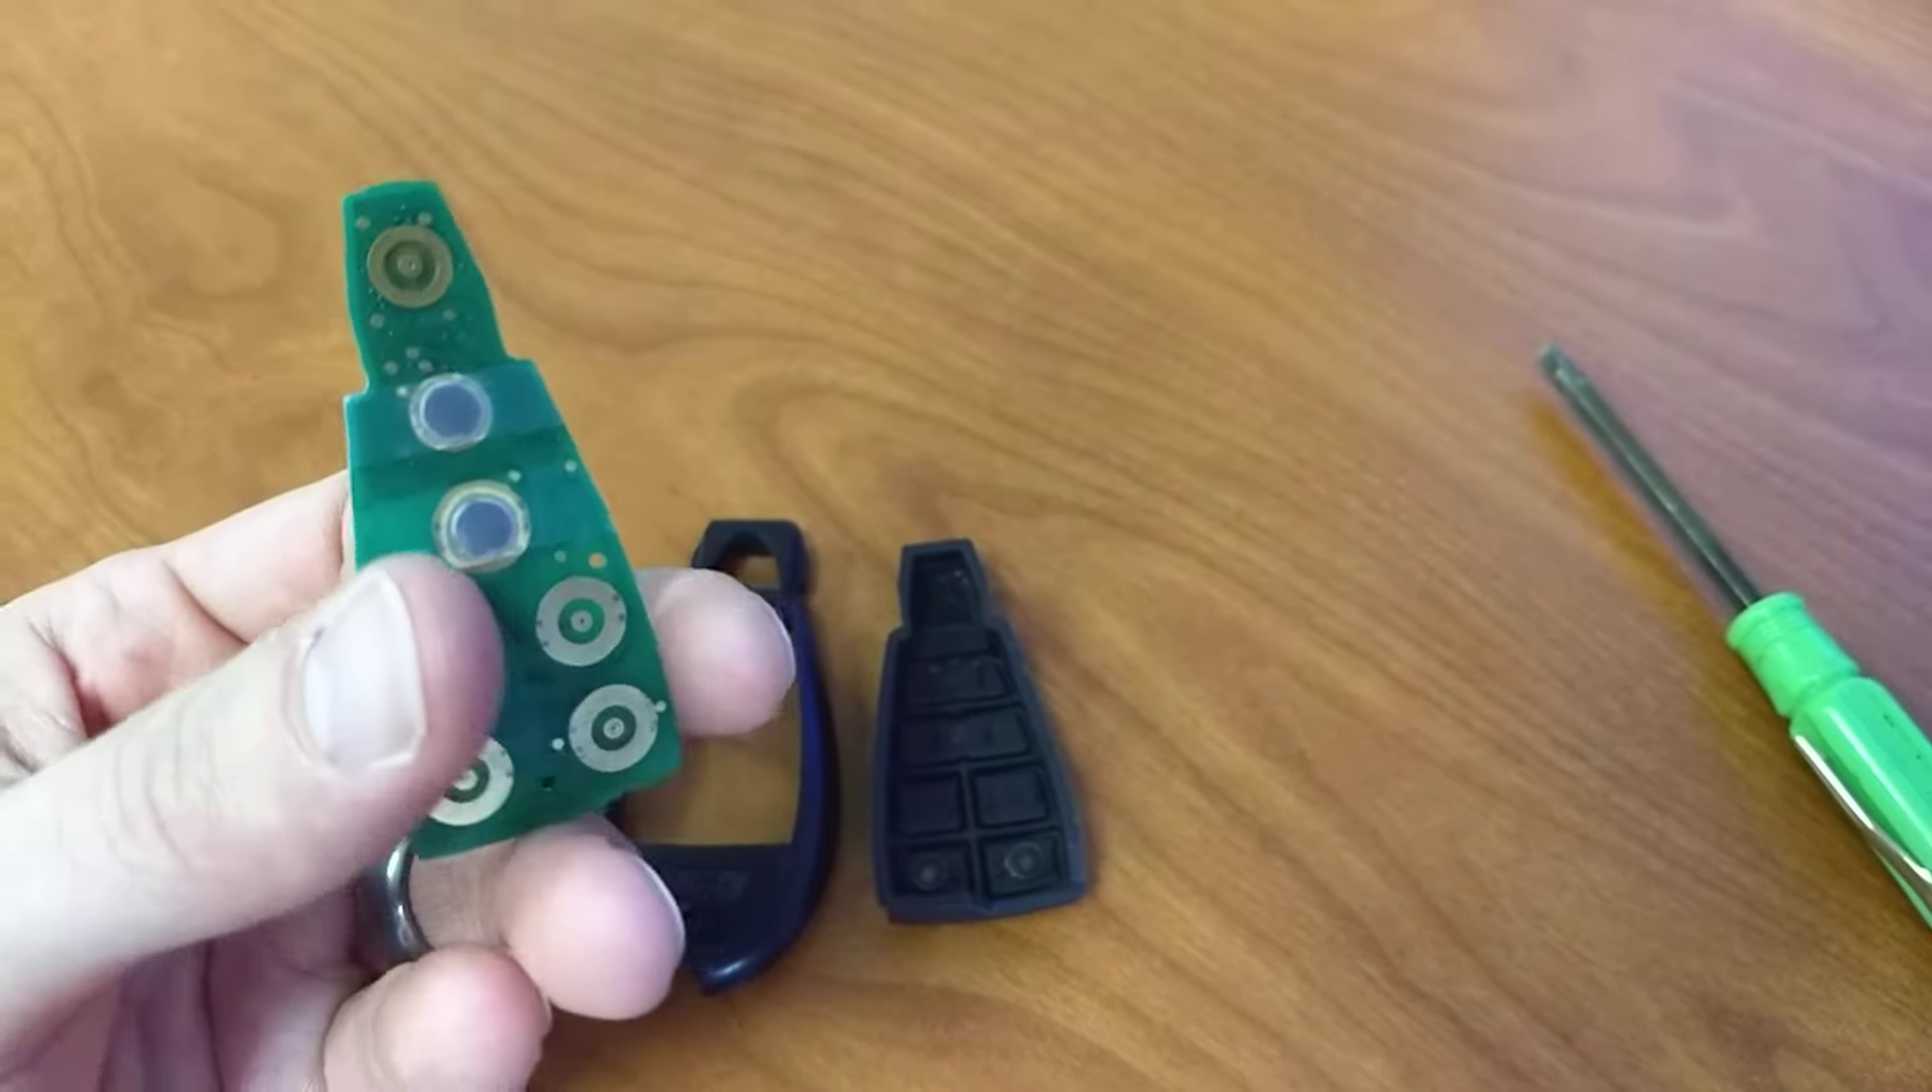And if you're not sure what you're seeing here, those are the two buttons that will no longer stay attached to the rubber portion of the key fob.